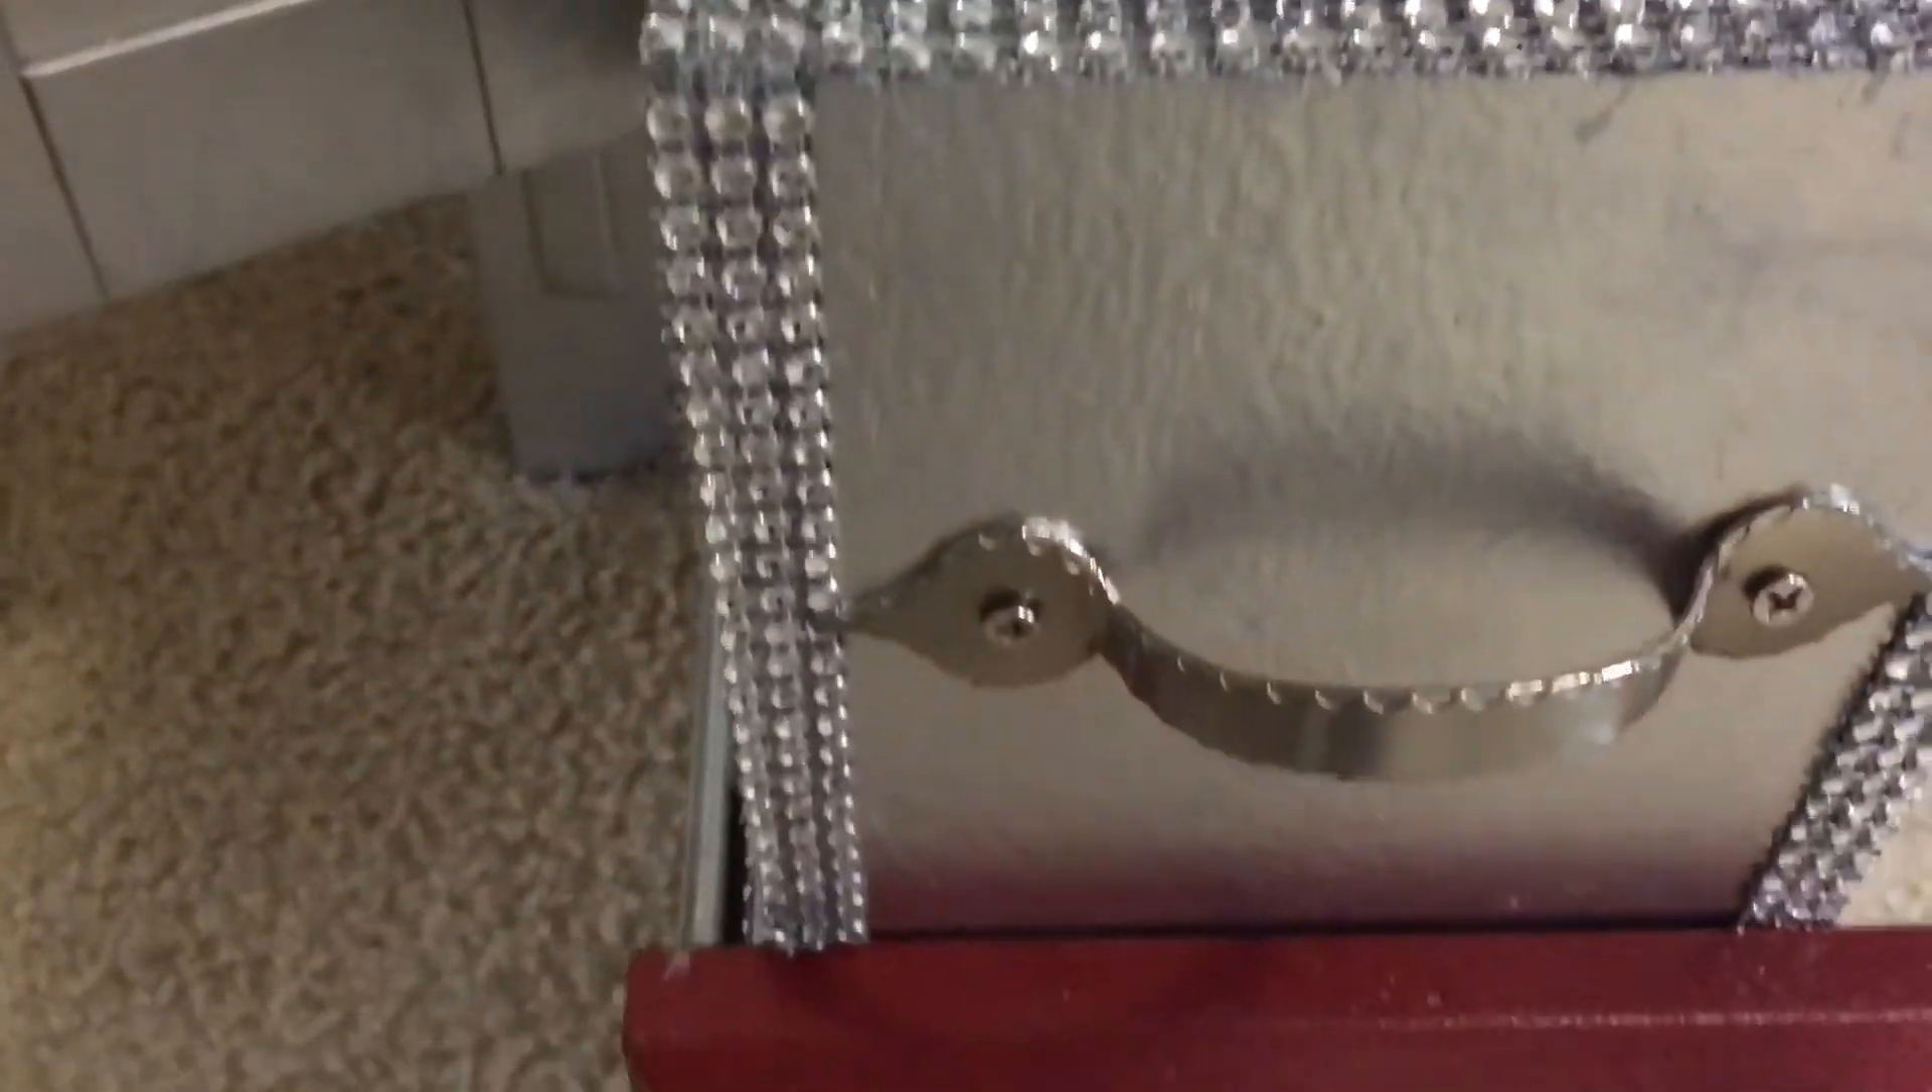We put little handles on the door on the little drawers that you can pull out.